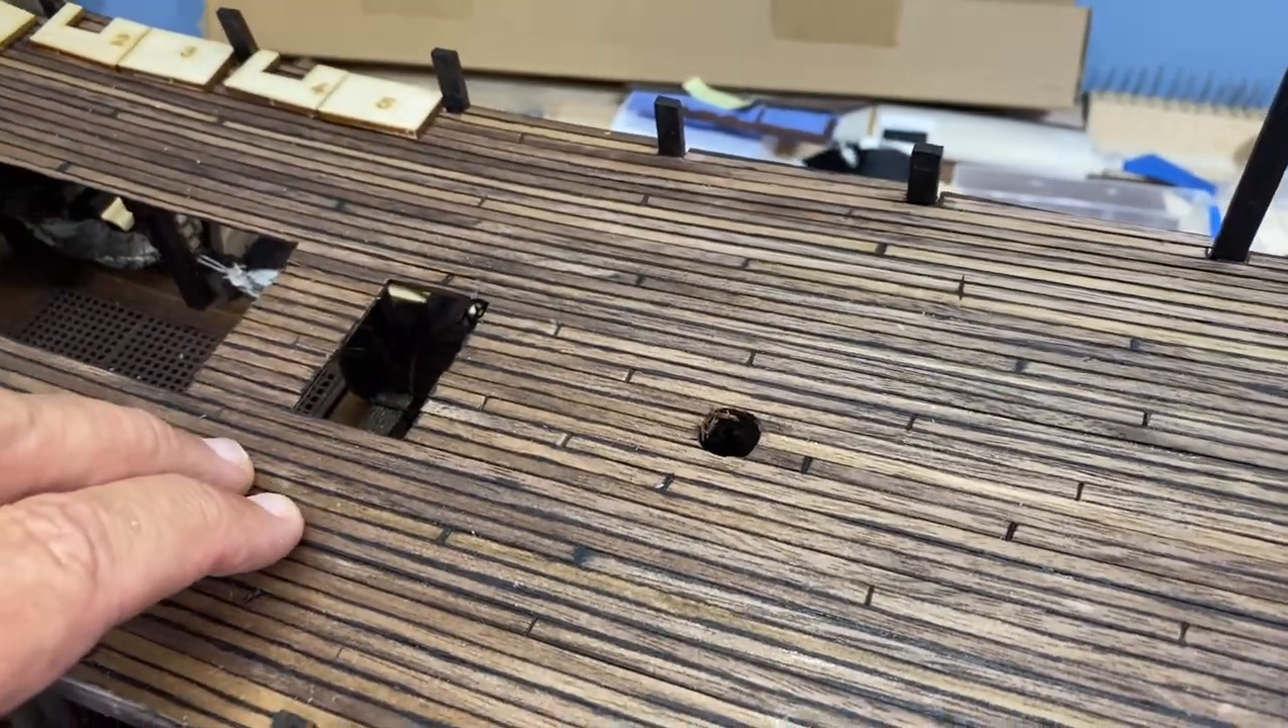I've finished with planking the main deck.